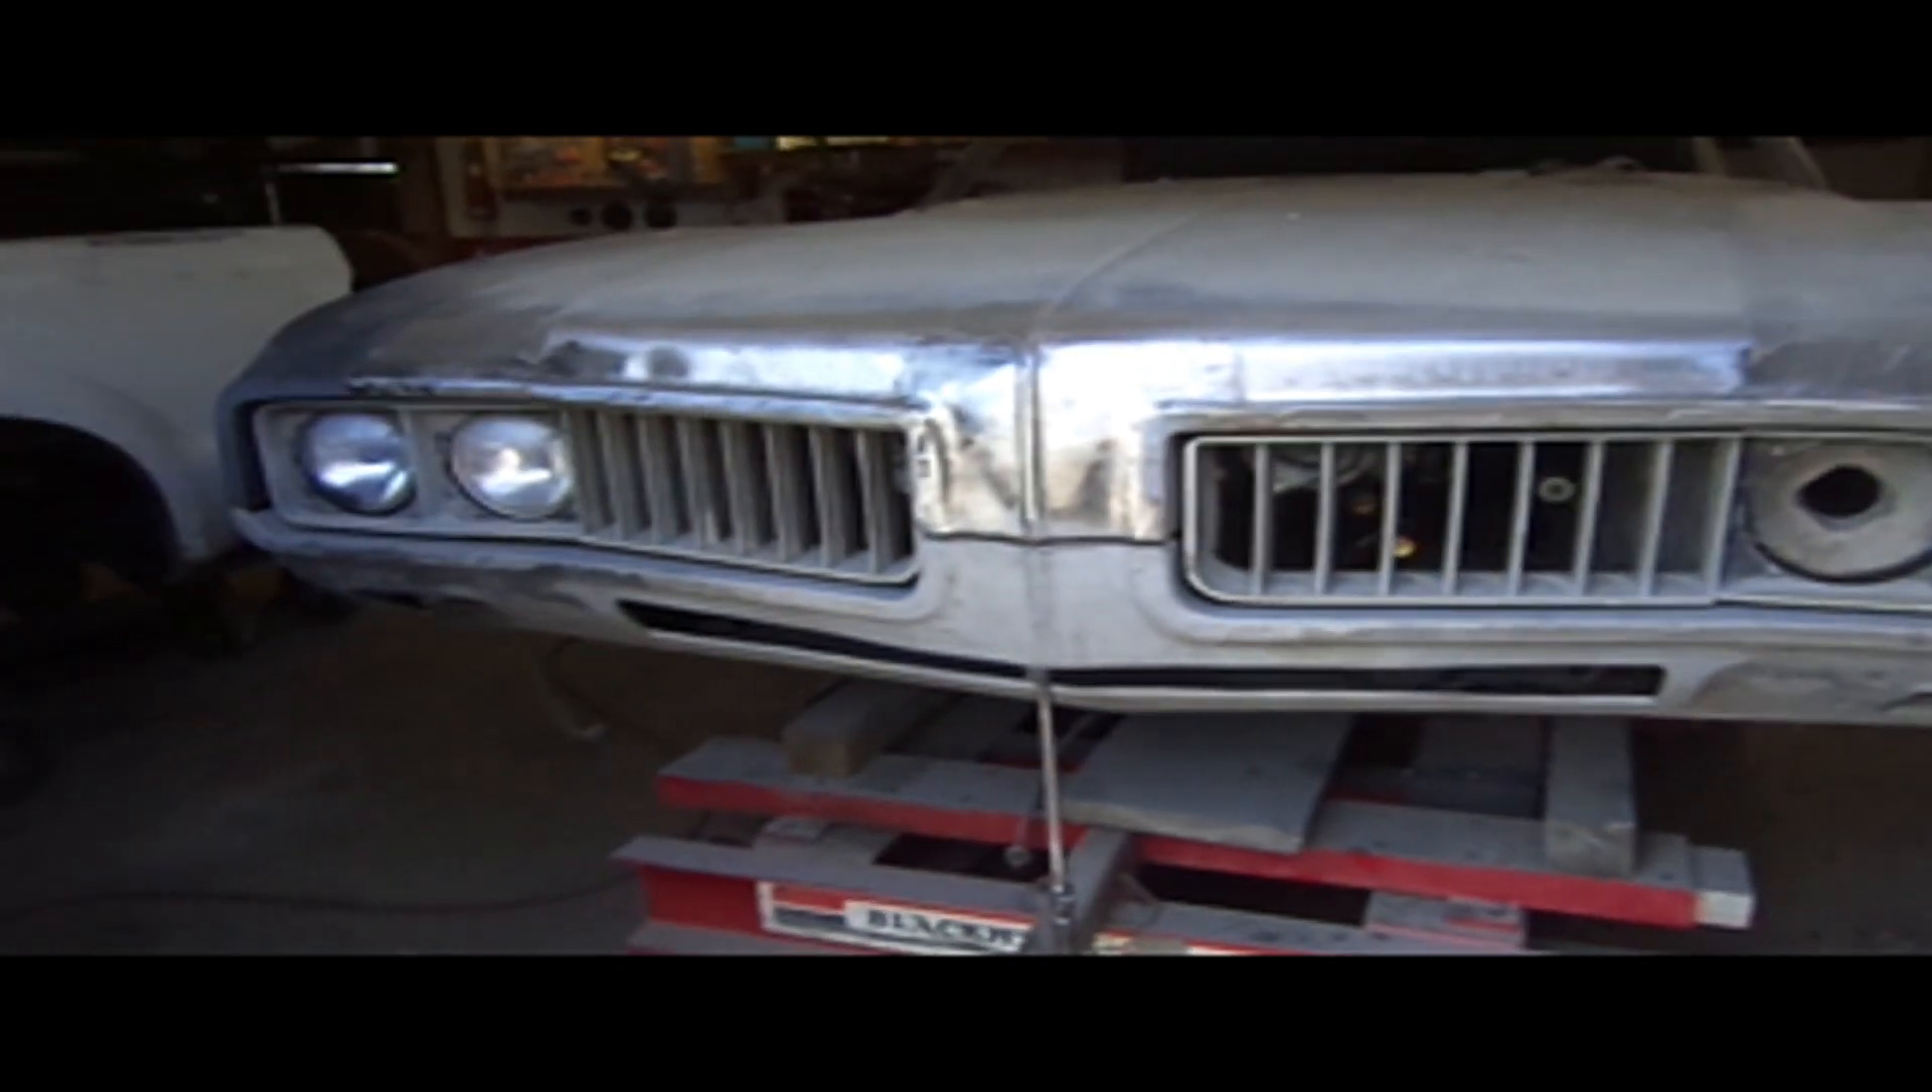So that's what it looks like with the grill in it. And it doesn't look, it doesn't look horrible.